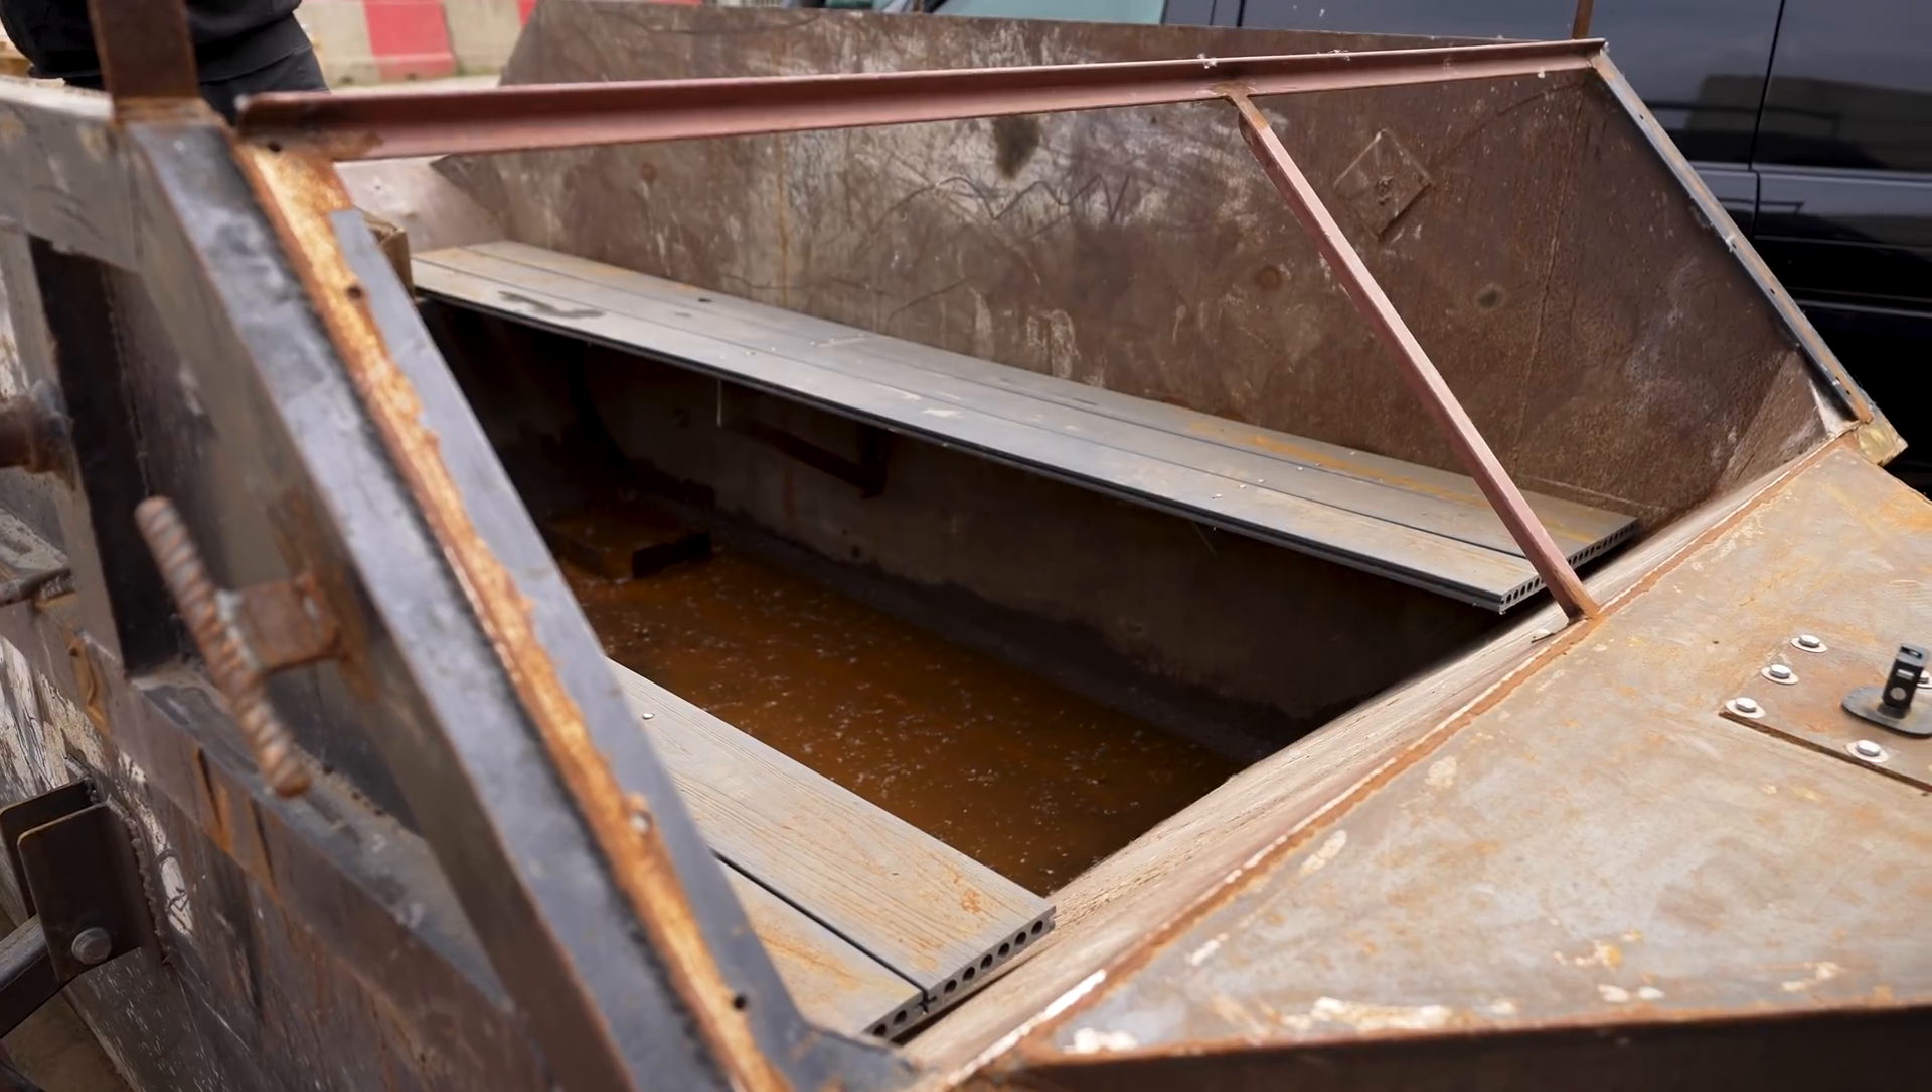Now our frame at our lovely viewing platform is done, but we don't have any plastic perspex at the moment.